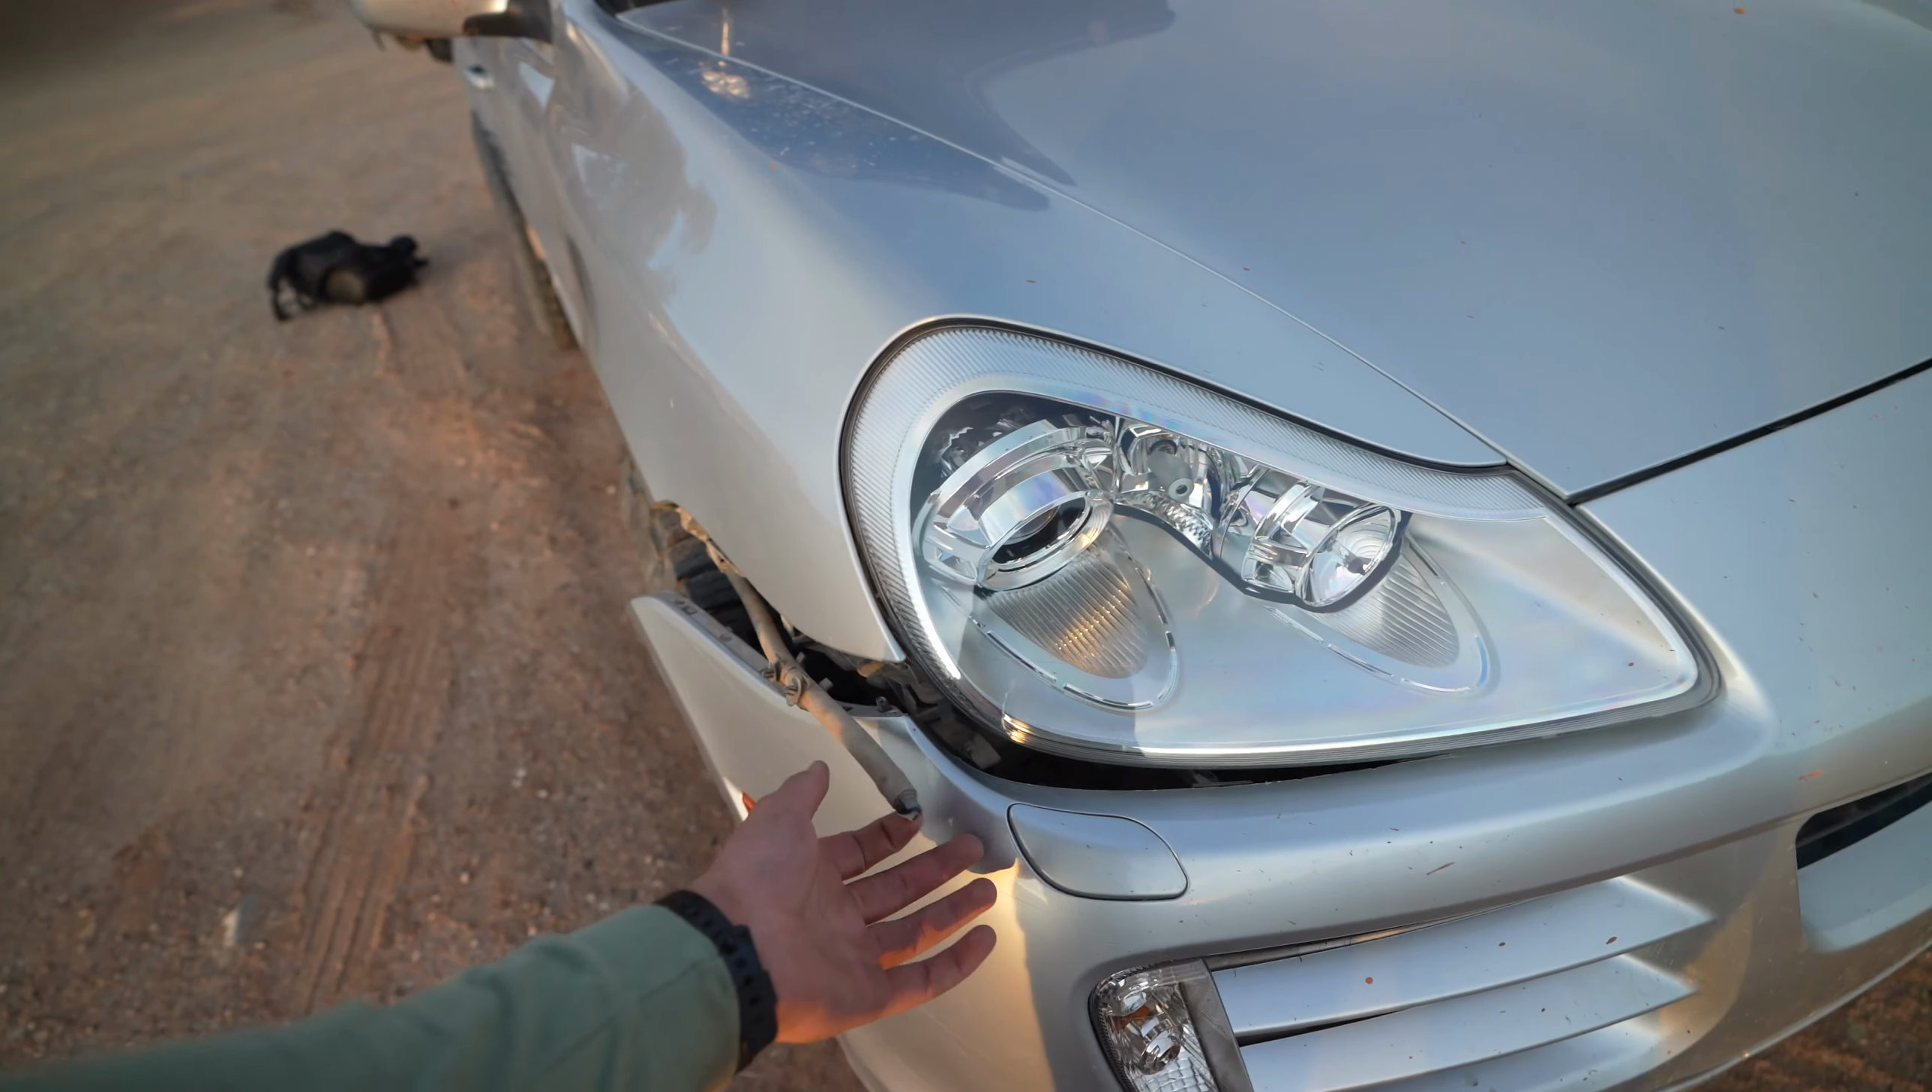So the front bumper is hanging off a lot.